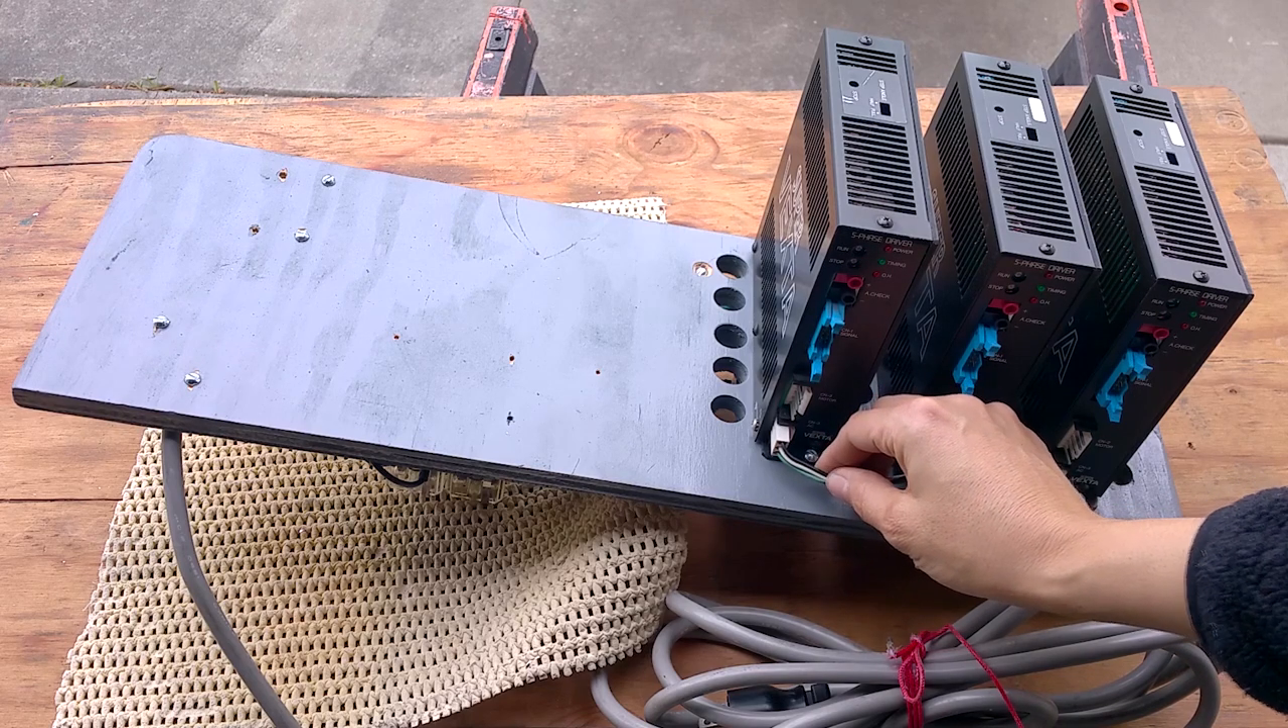I've got three drivers mounted and these are the proprietary five phase drivers for the motors.